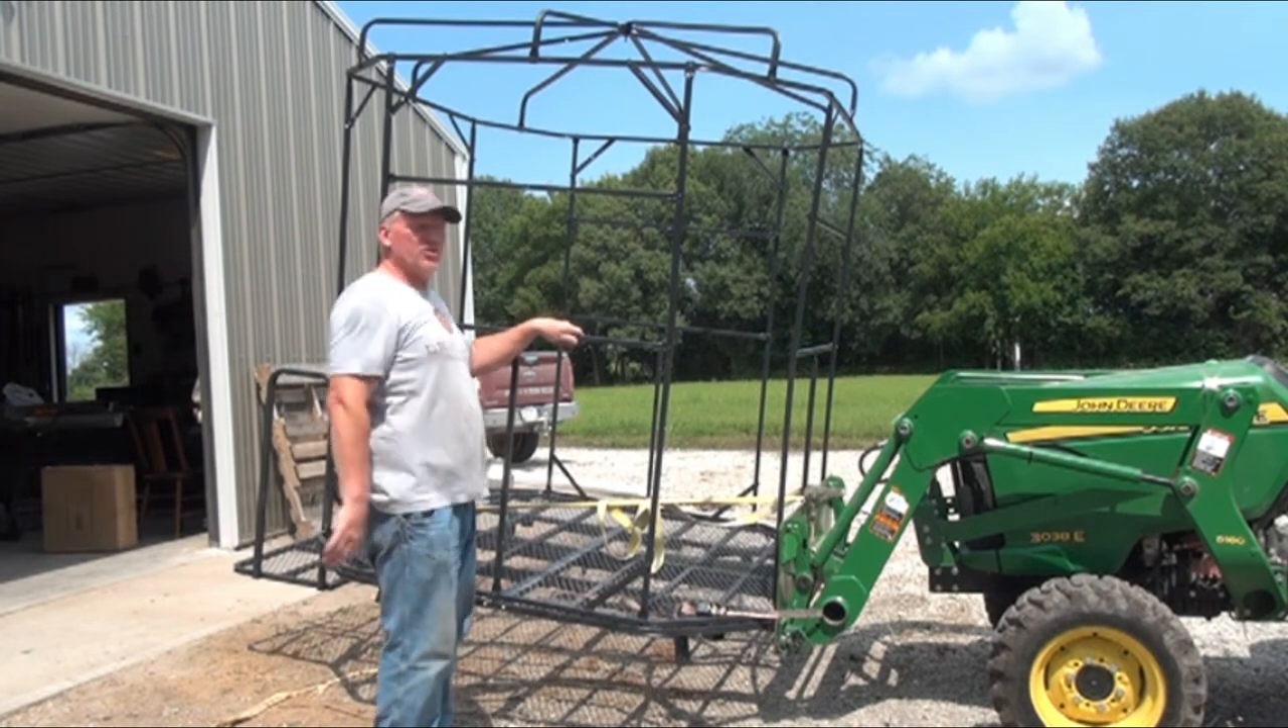All right we've got the platform and the canopy structure built.